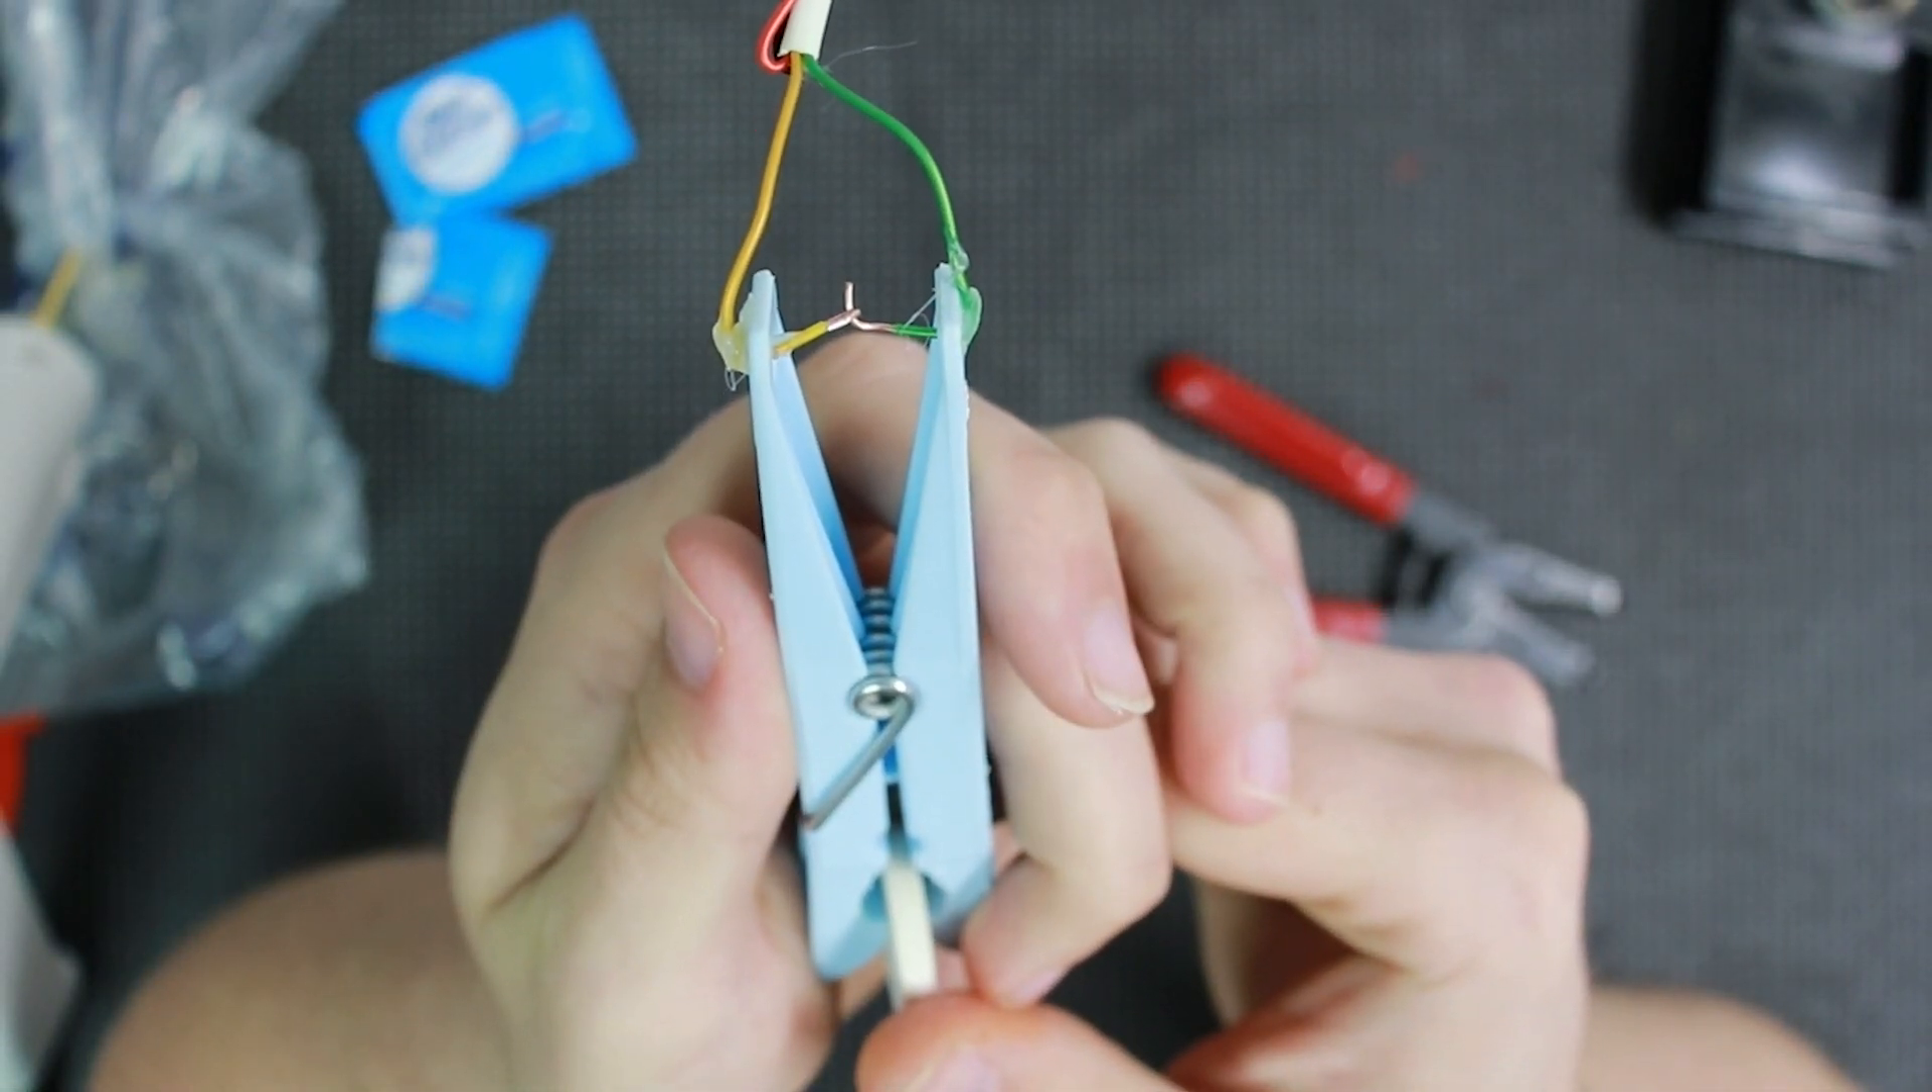So basically all I've done here is I took the two wires that we're going to use for our zone, put one side on one end of the backside of the clothespin and the other side on the other.